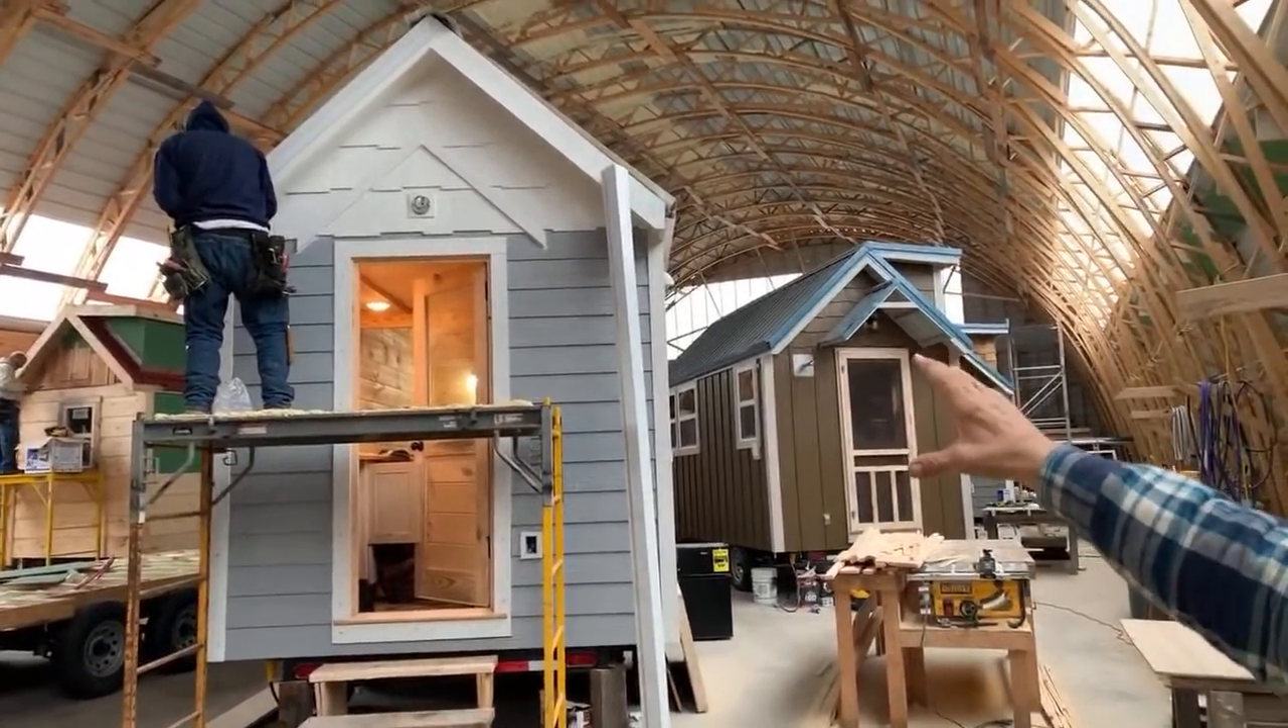It wasn't in a hurry, but we went in and we finished the siding. So Brad up here today has put all the siding up, the door up, the stoop up, the shake shingles on it.